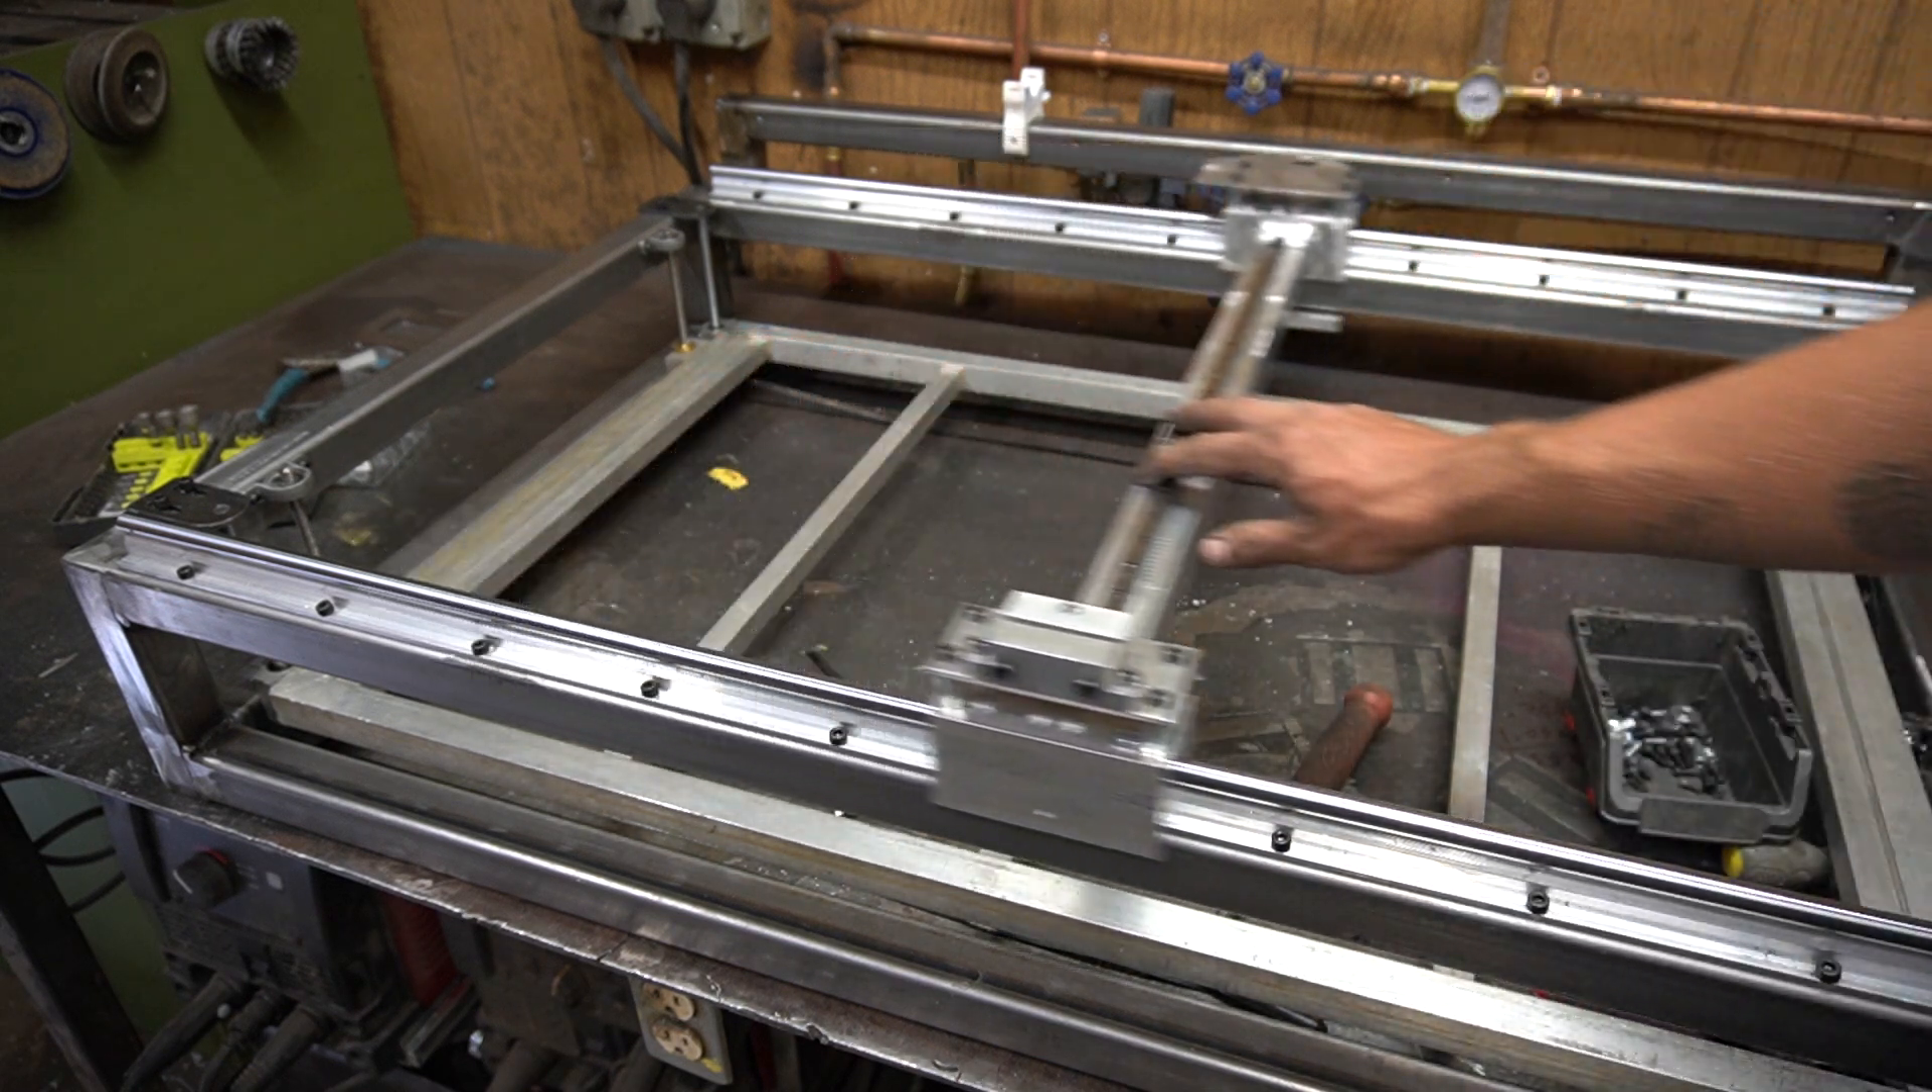Here we have all the parts that we made so far stuck together as one.